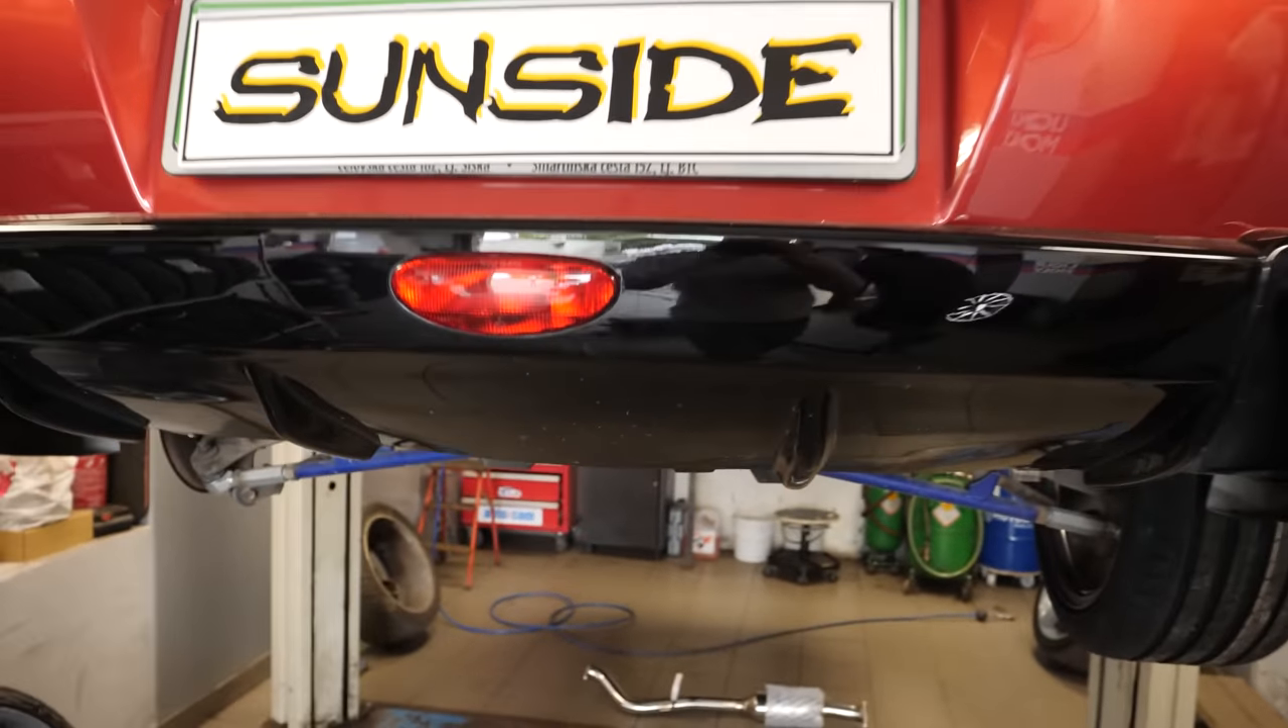Alright, the fog light is now in place and I have to say that it looks pretty darn good. The contrast with the black diffuser is very pleasing to see and it fits the hole perfectly all around.